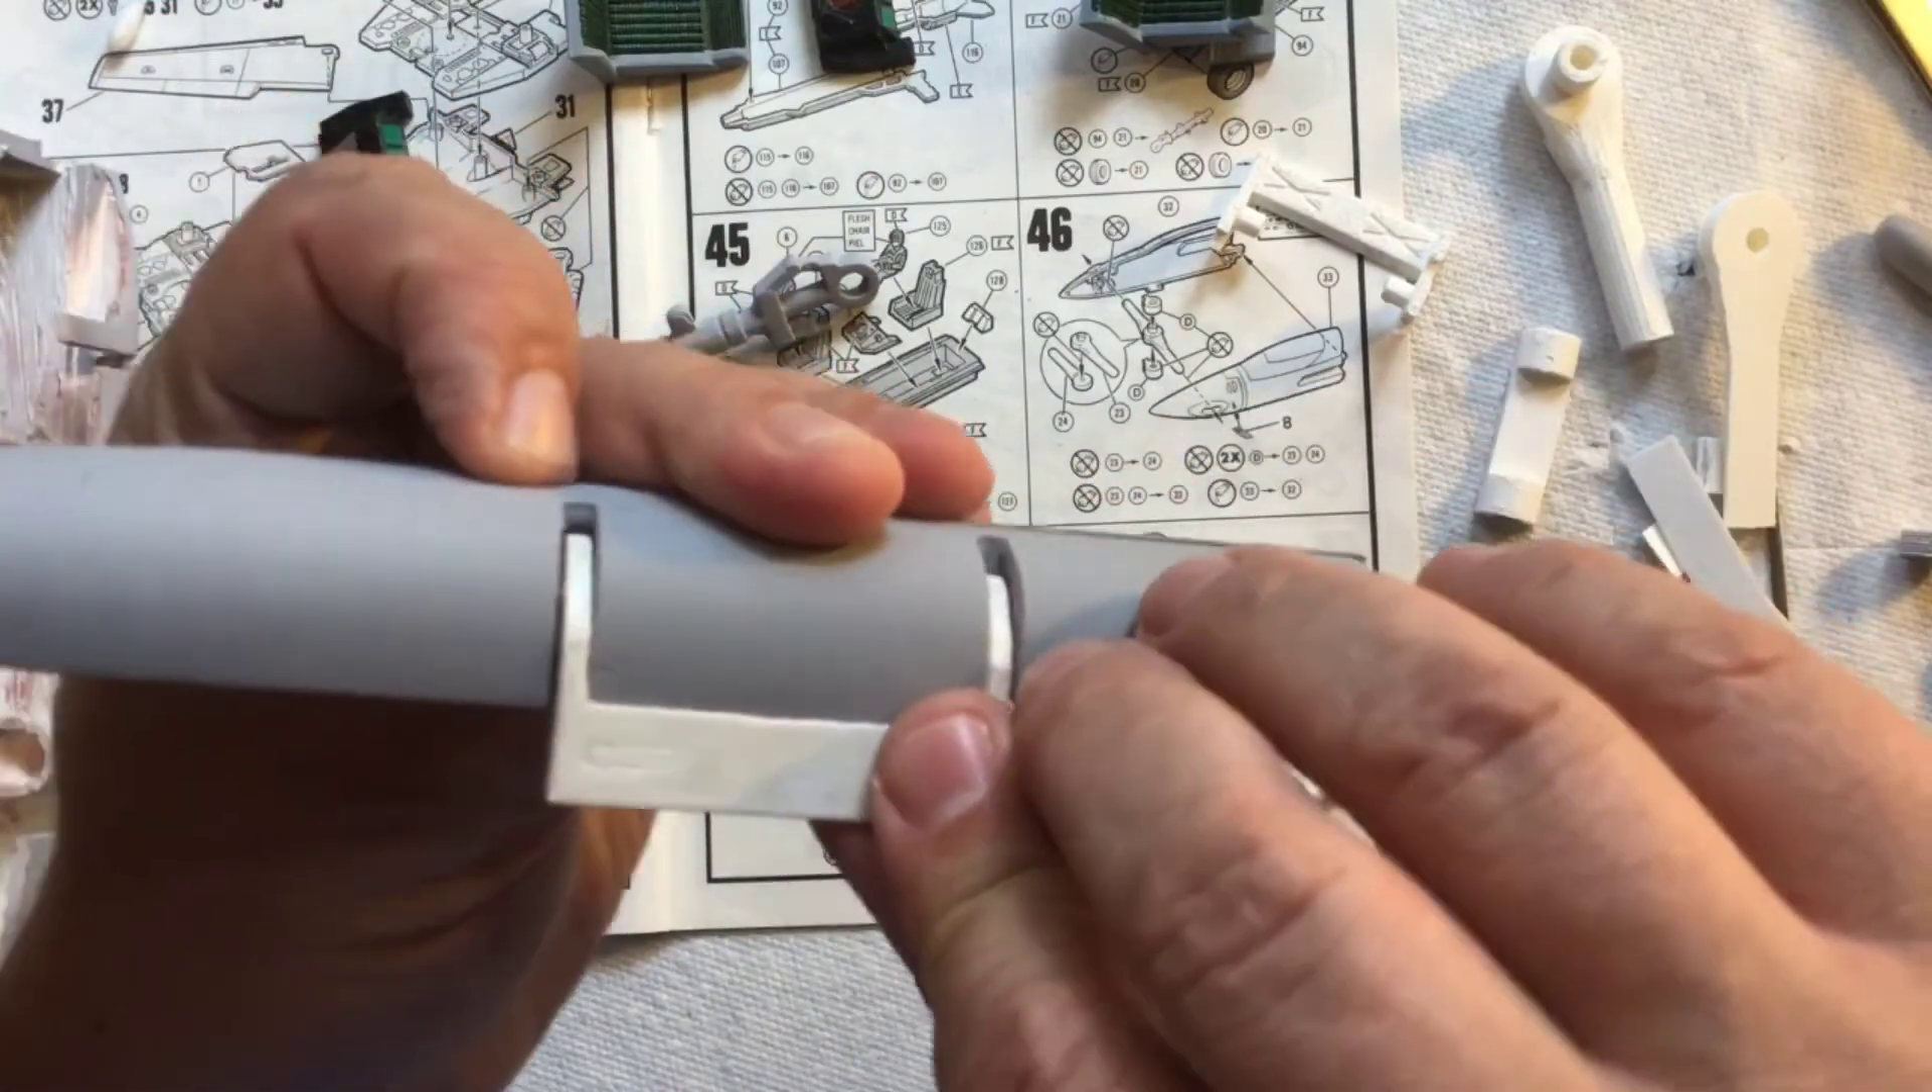All right the gaps are a little bigger than I wanted but I'm not mad at it it'll be fine.